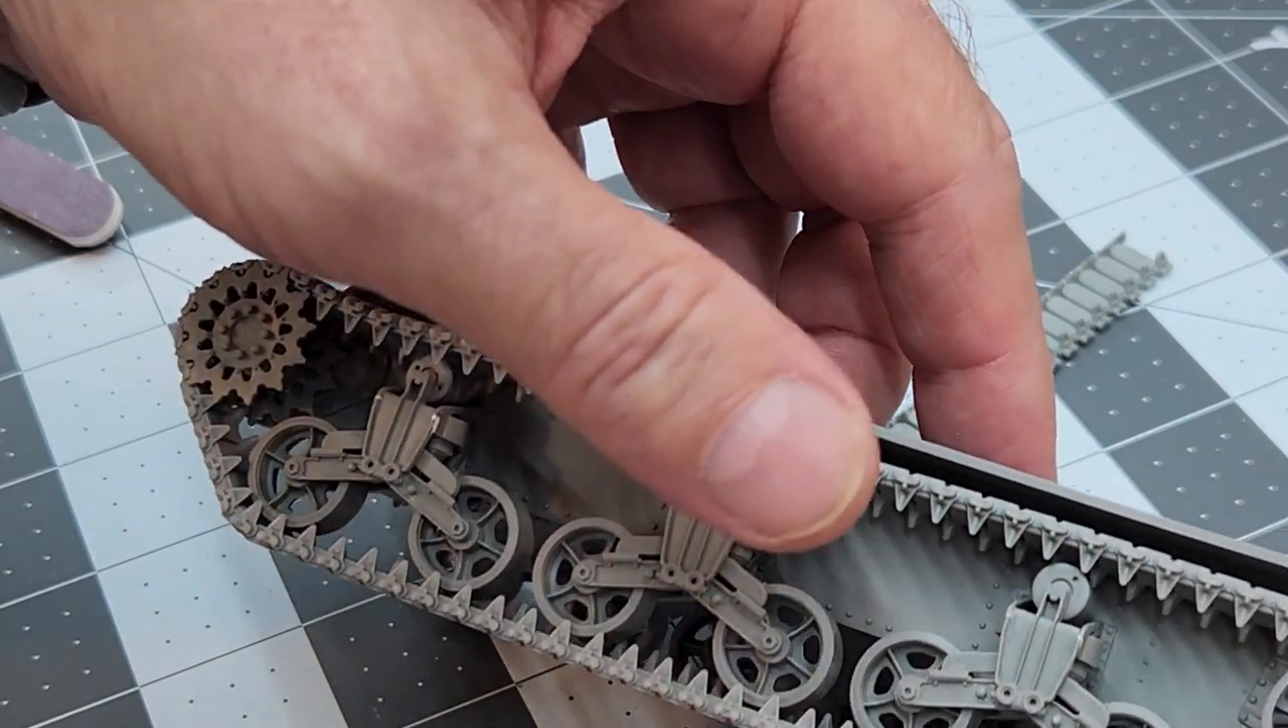So here we can see with the track all attached, uh, kind of how it all supposed to lay.